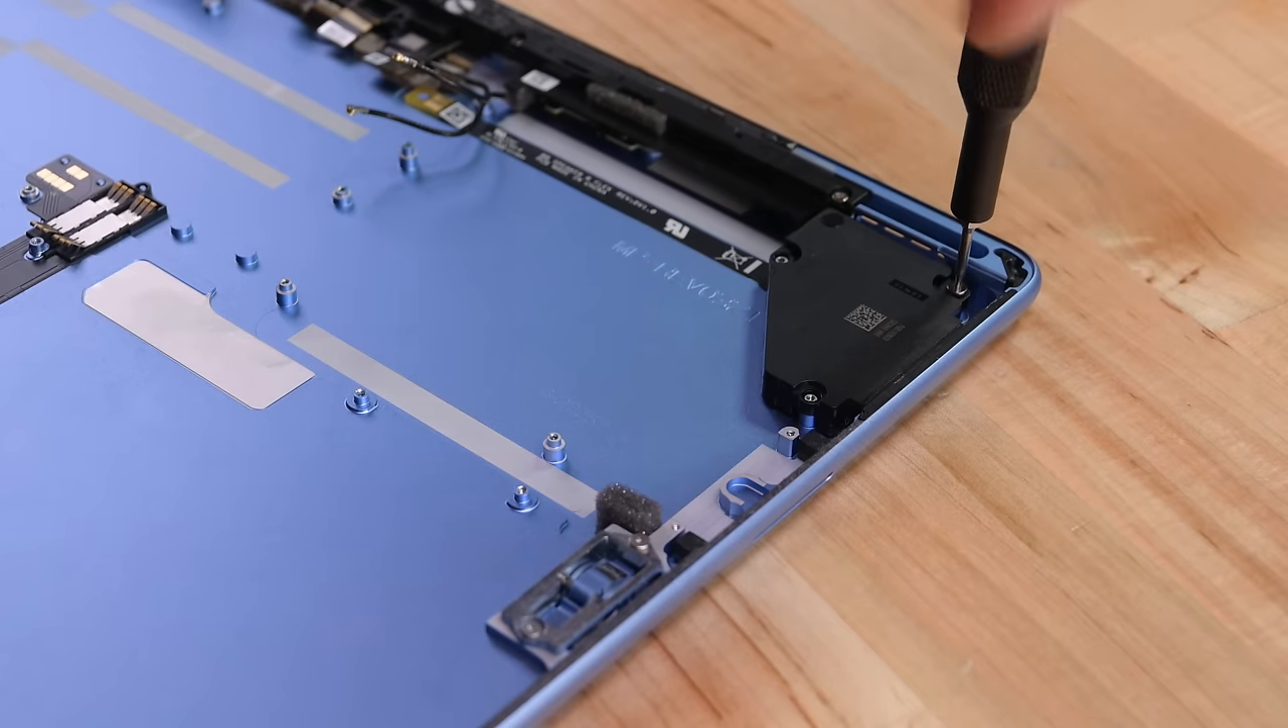The motherboard can finally be removed, and all that's left now is the right speaker, which comes out fairly easily.